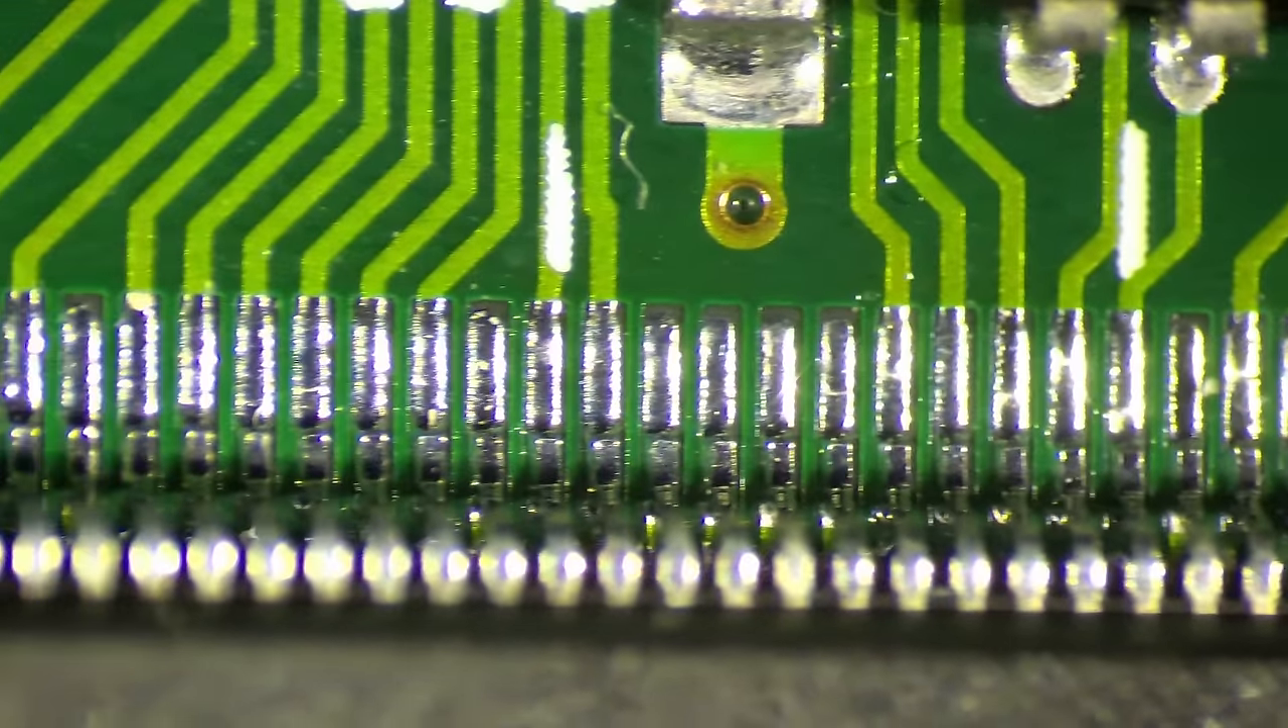All the pins are re -soldered and we can test this card now.